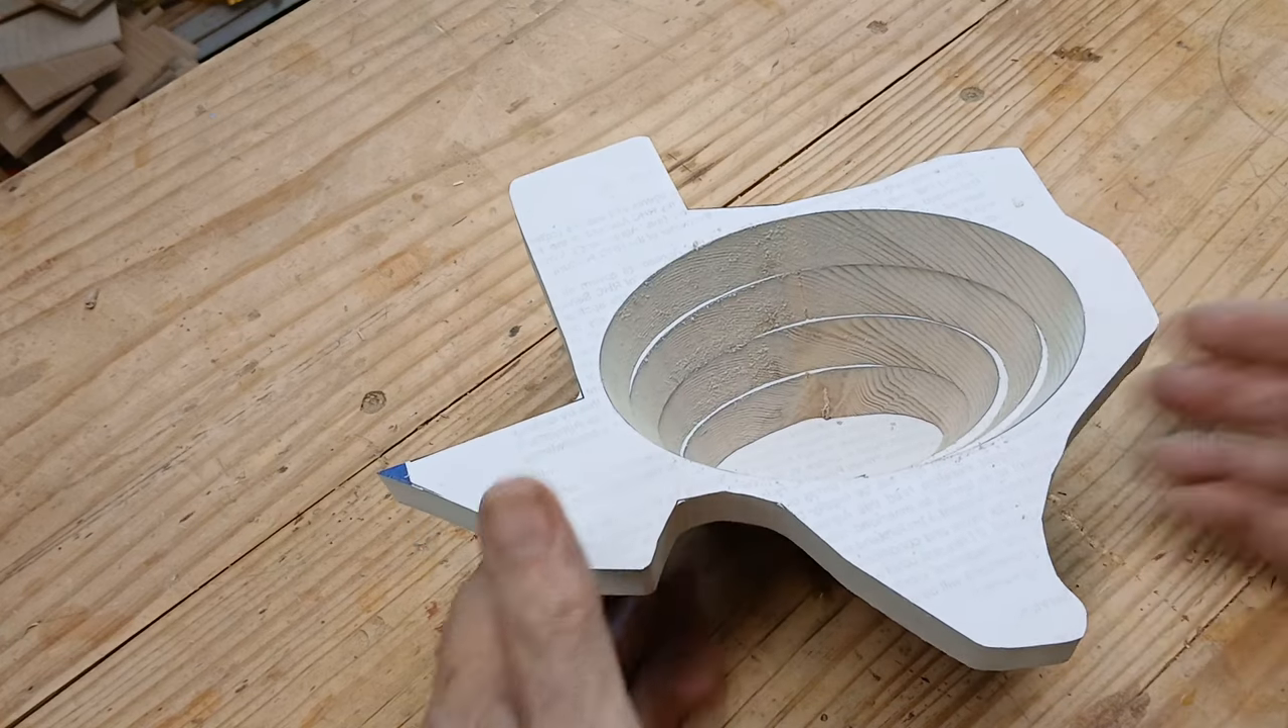No, I haven't even removed the patterns but it's a perfect example of just because you can do something doesn't mean that you should do it.